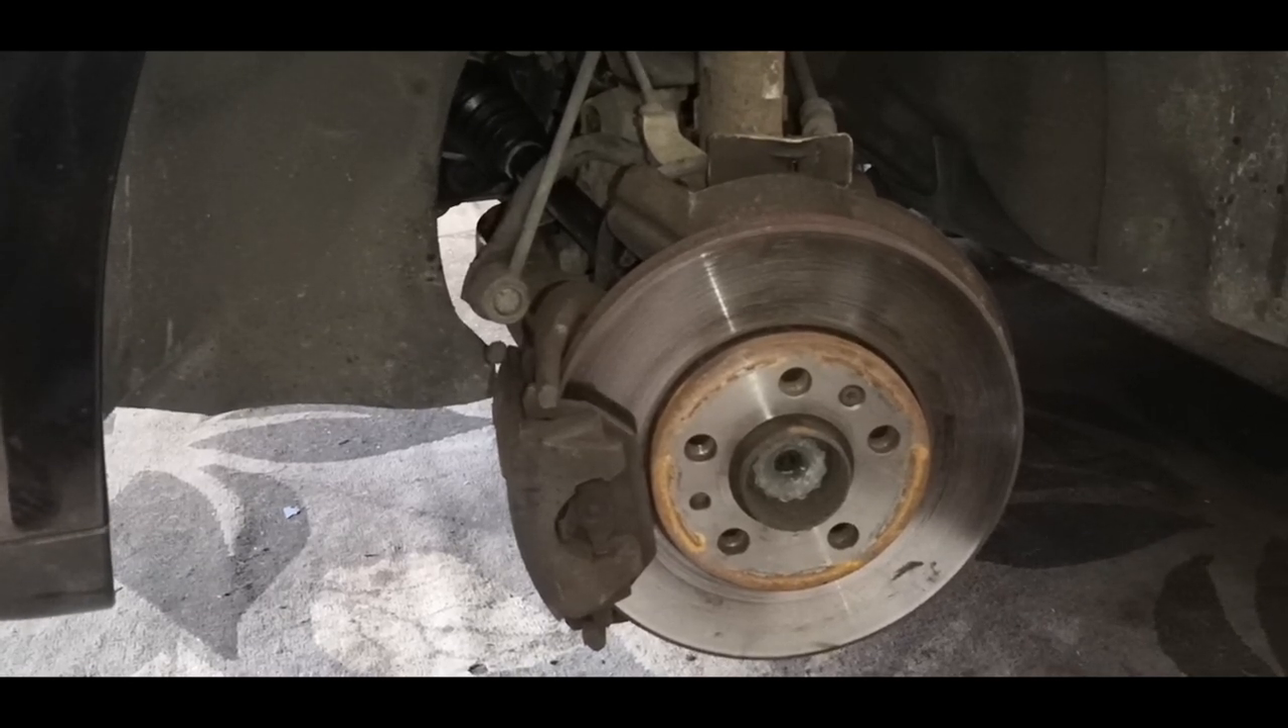So all that's left on this side is to put the wheel on and drop it back down on the ground.